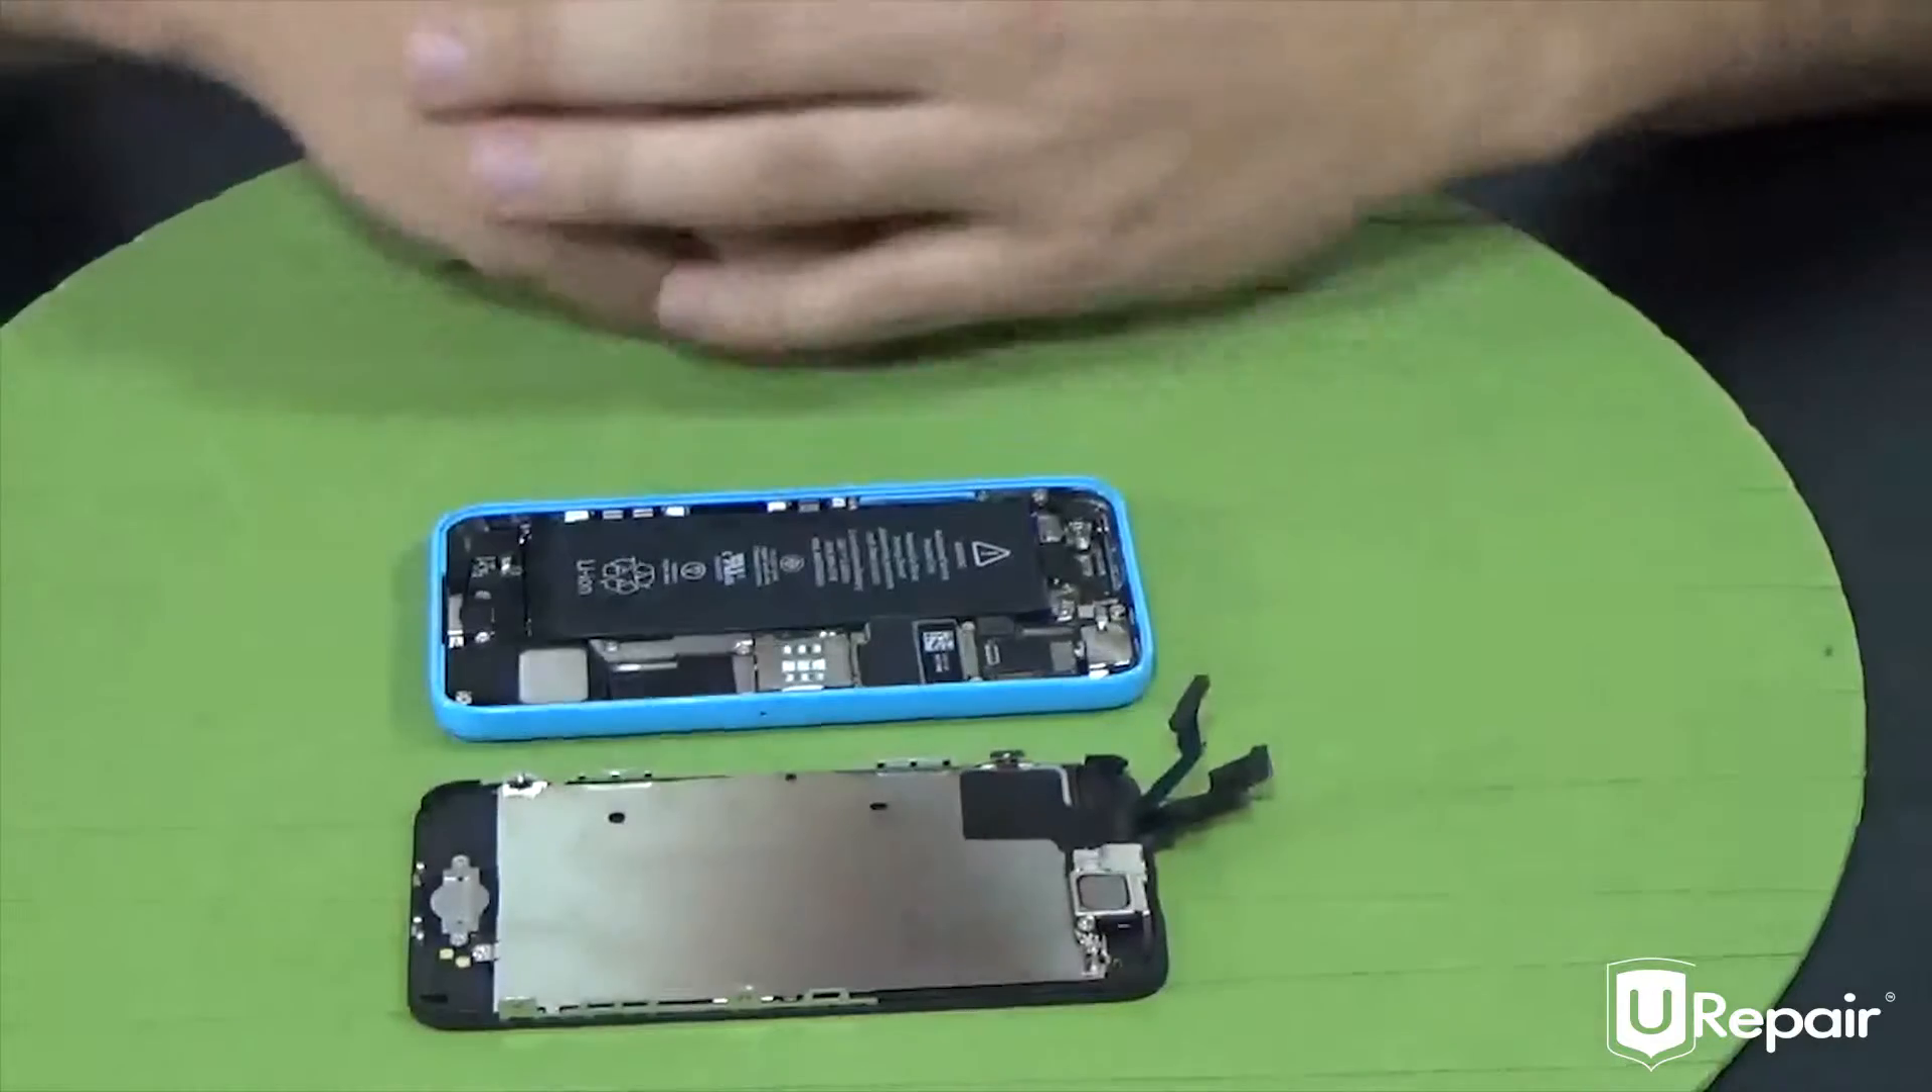And we have successfully opened the iPhone 5C.